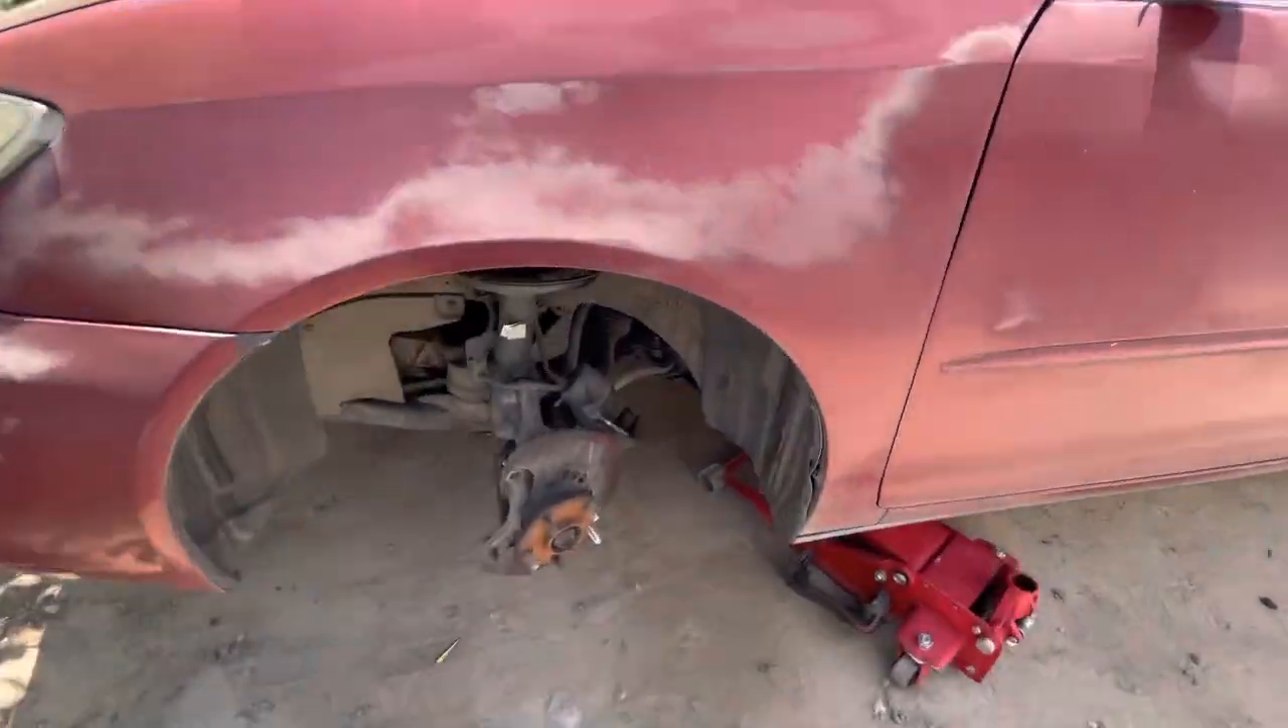I've already got it taken apart, guys. I took off the brakes and rotors on this side.